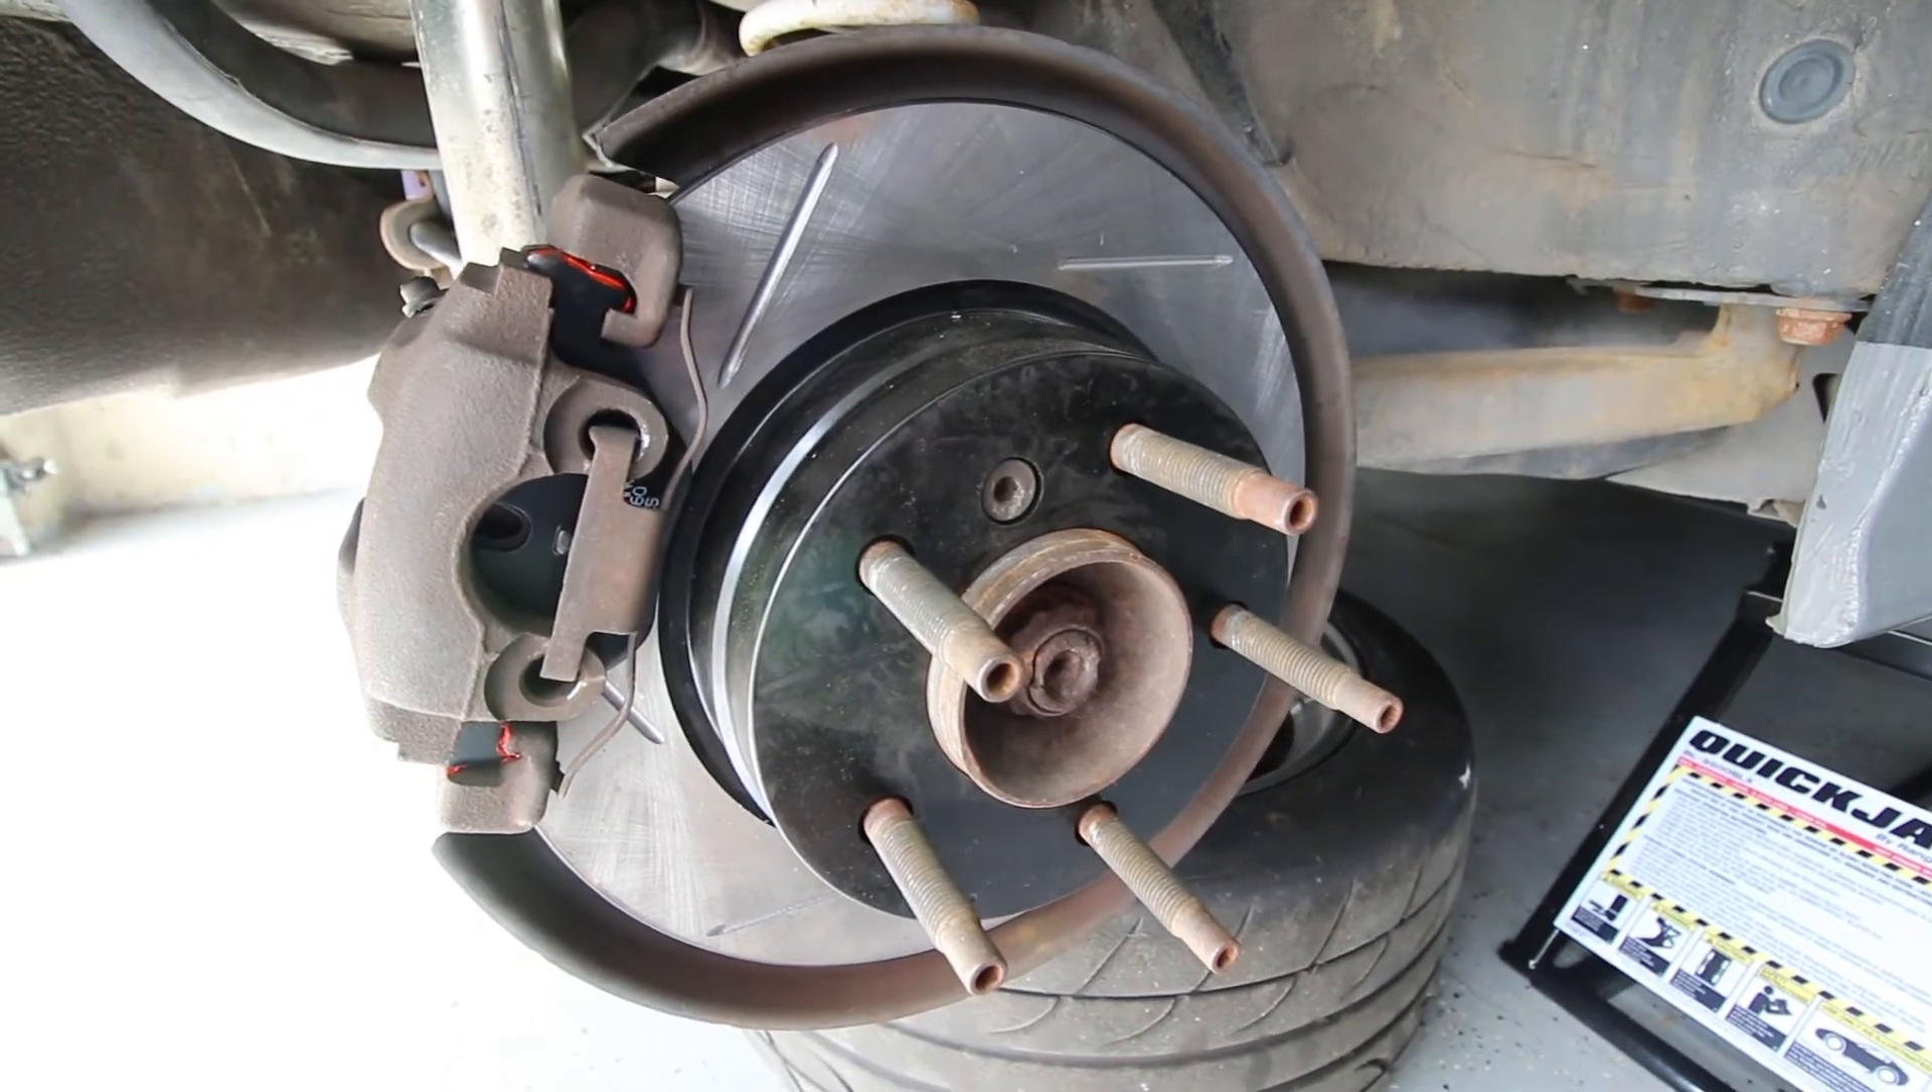Reinsert the clip to the front and you have the finished product the rear brakes are done on the car.